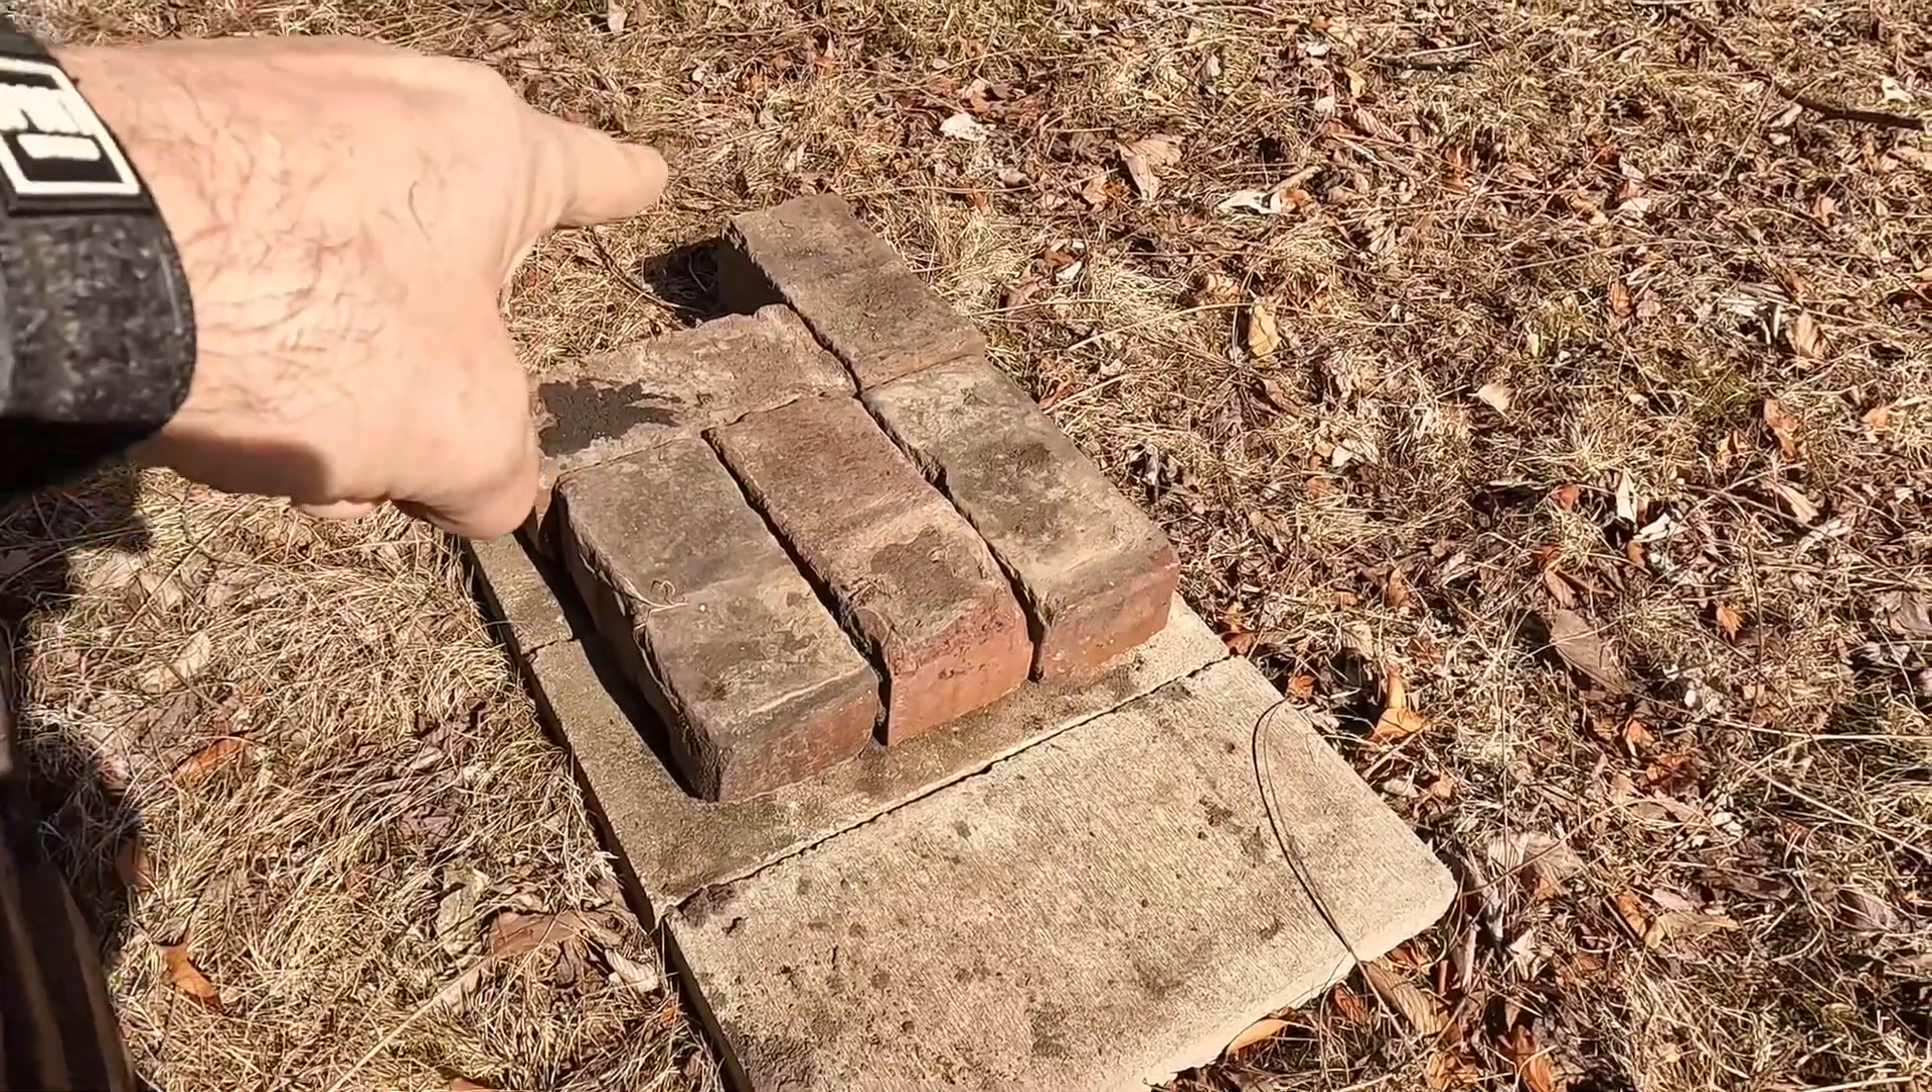You can see the brick in the back is sticking out a little further.